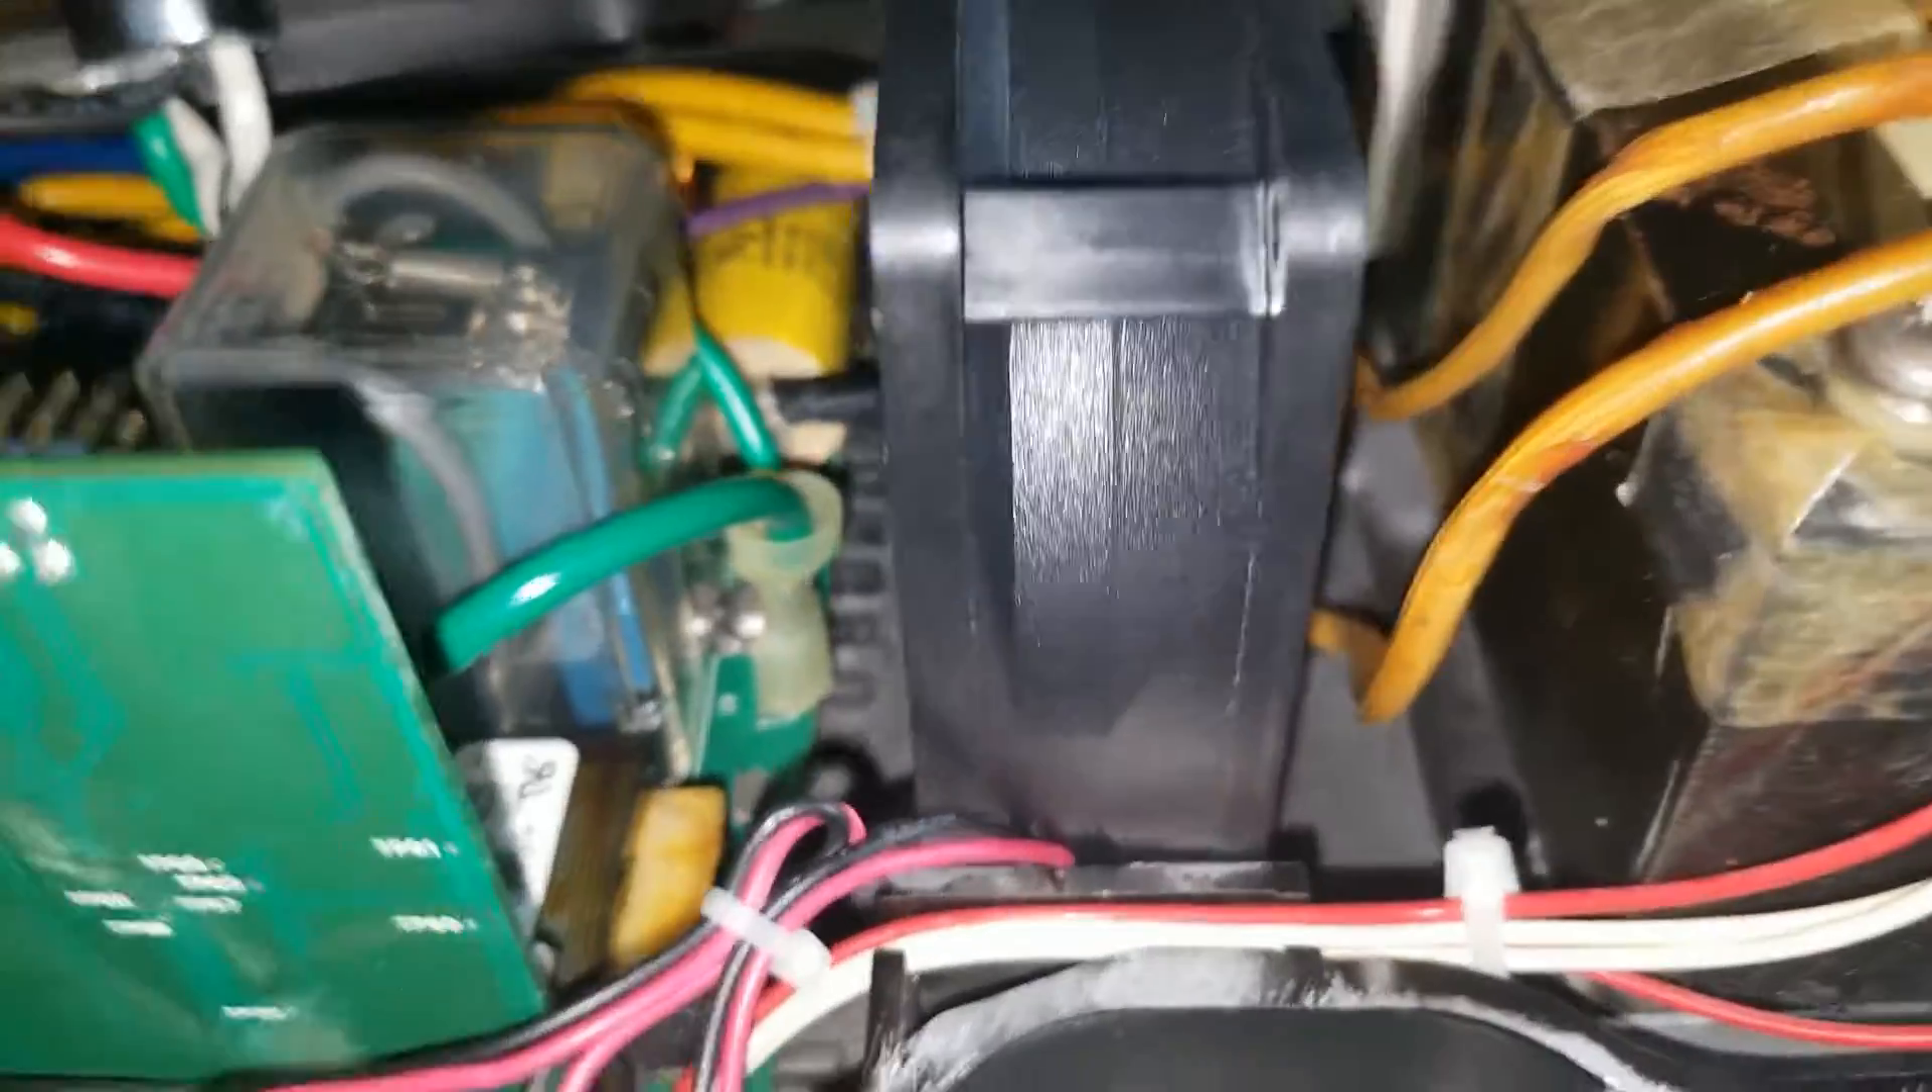Okay we have the fan back in.